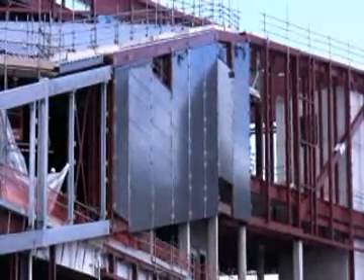We've started putting up the rain screen. We've put a bit up on the east side here and on the west side we've put up a substantial amount on both phase one and phase three.